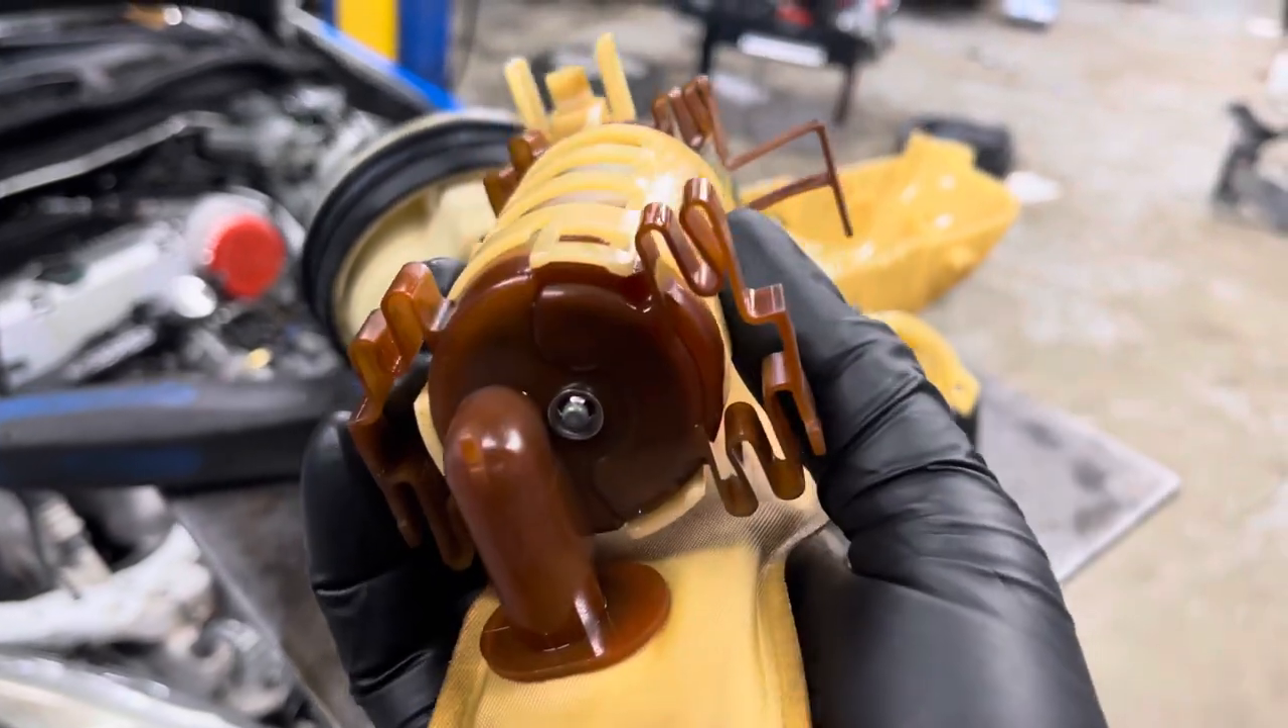All right so i got the pump out.